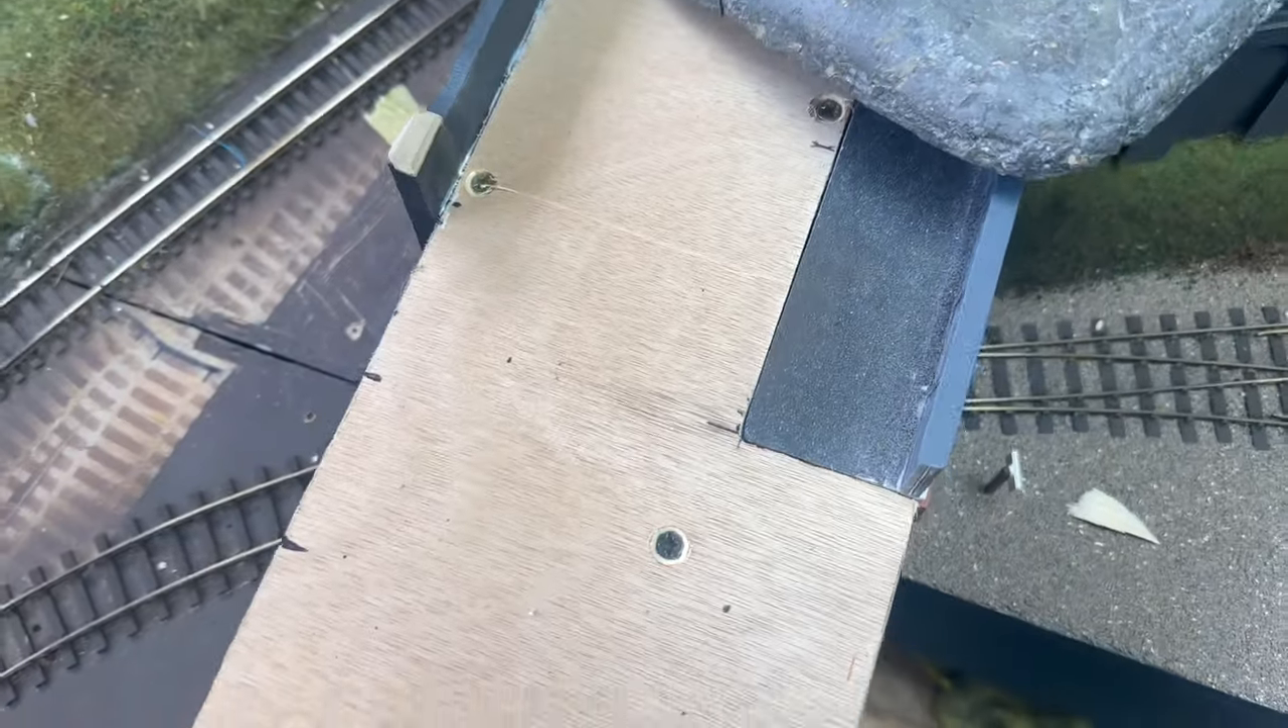The road section is now sort of fitting quite nicely I'm pretty pleased with it as you can see it fits around this section lovely.